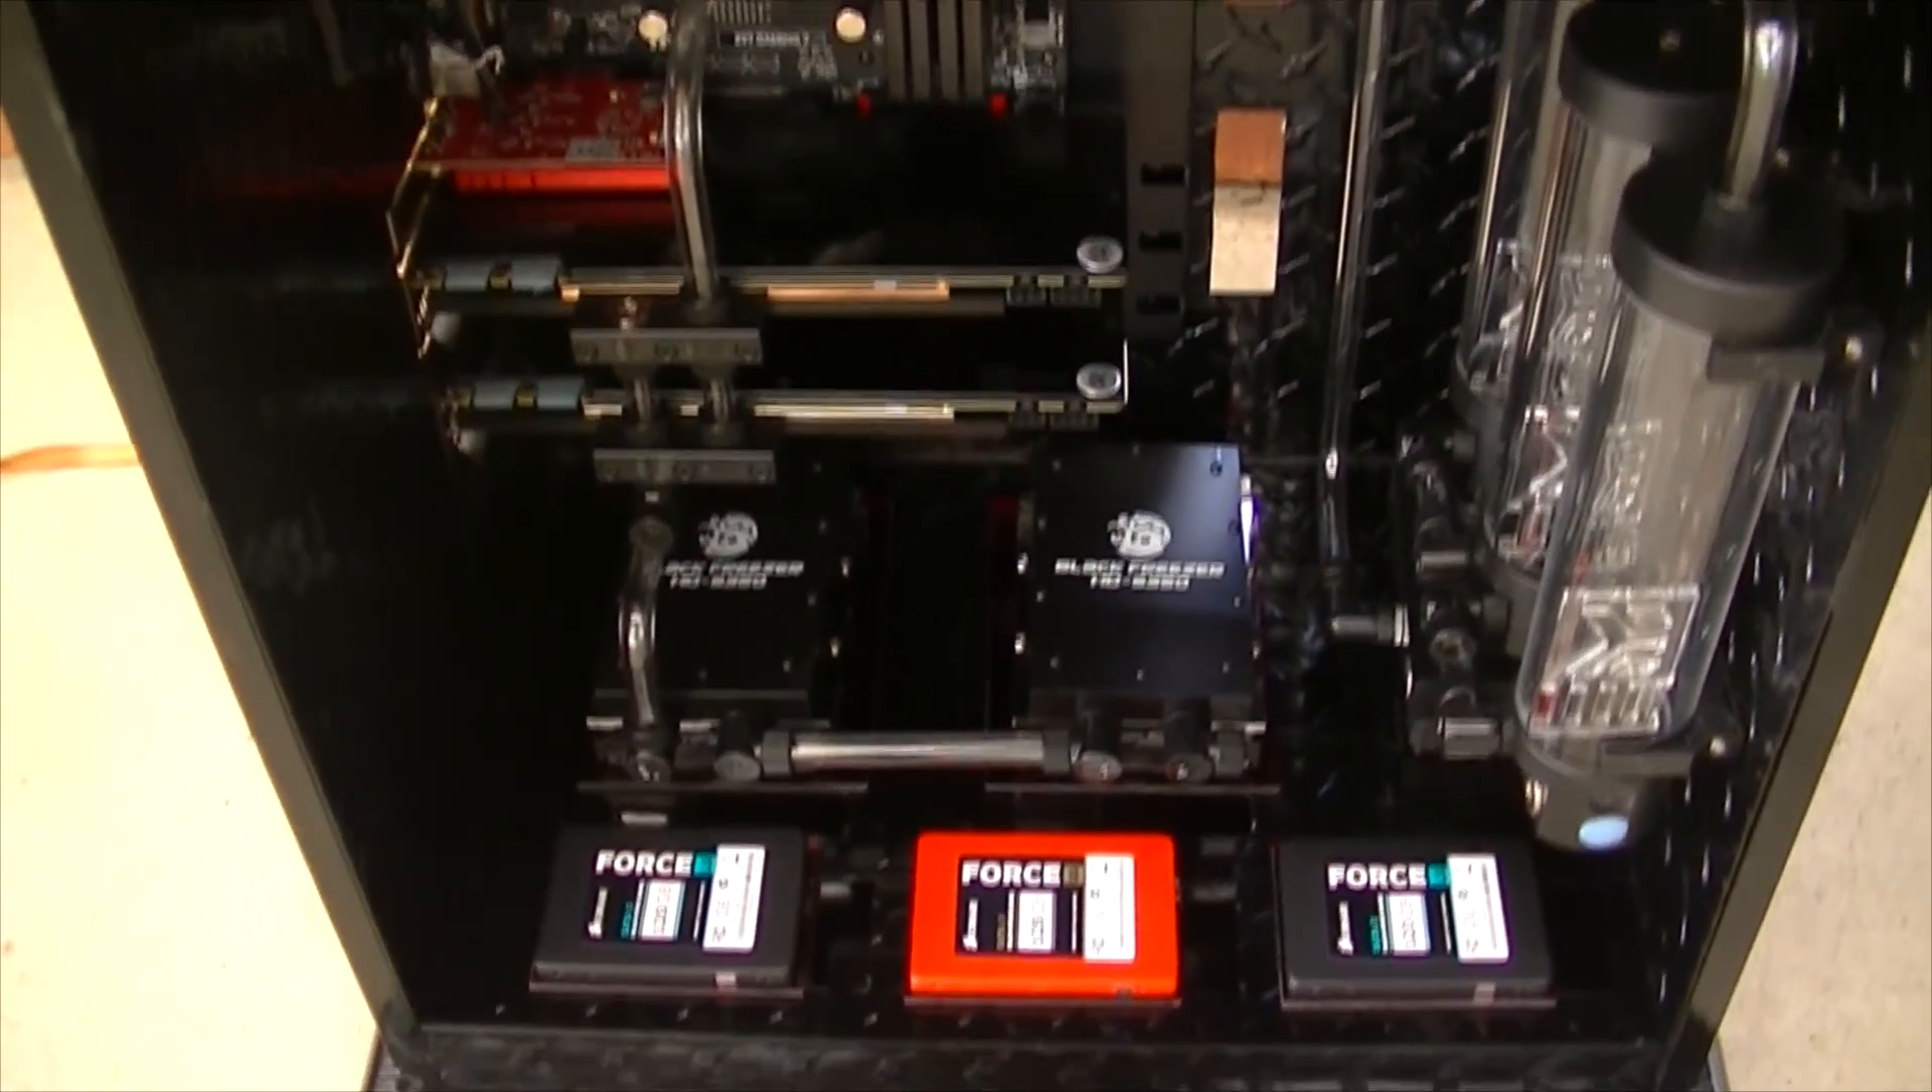As you can see the build has been painted and I have some components in and the tubing has gotten underway.